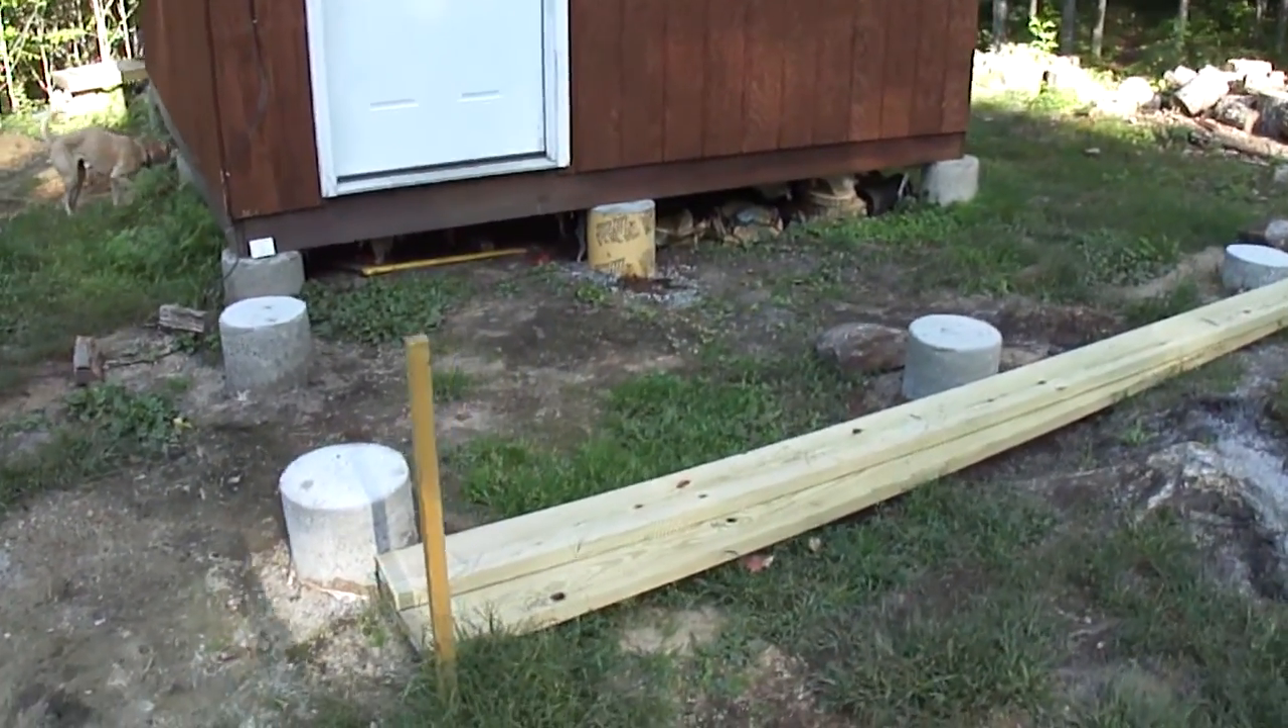You can see that all the piers are poured and ready, ready for me to start the framing.